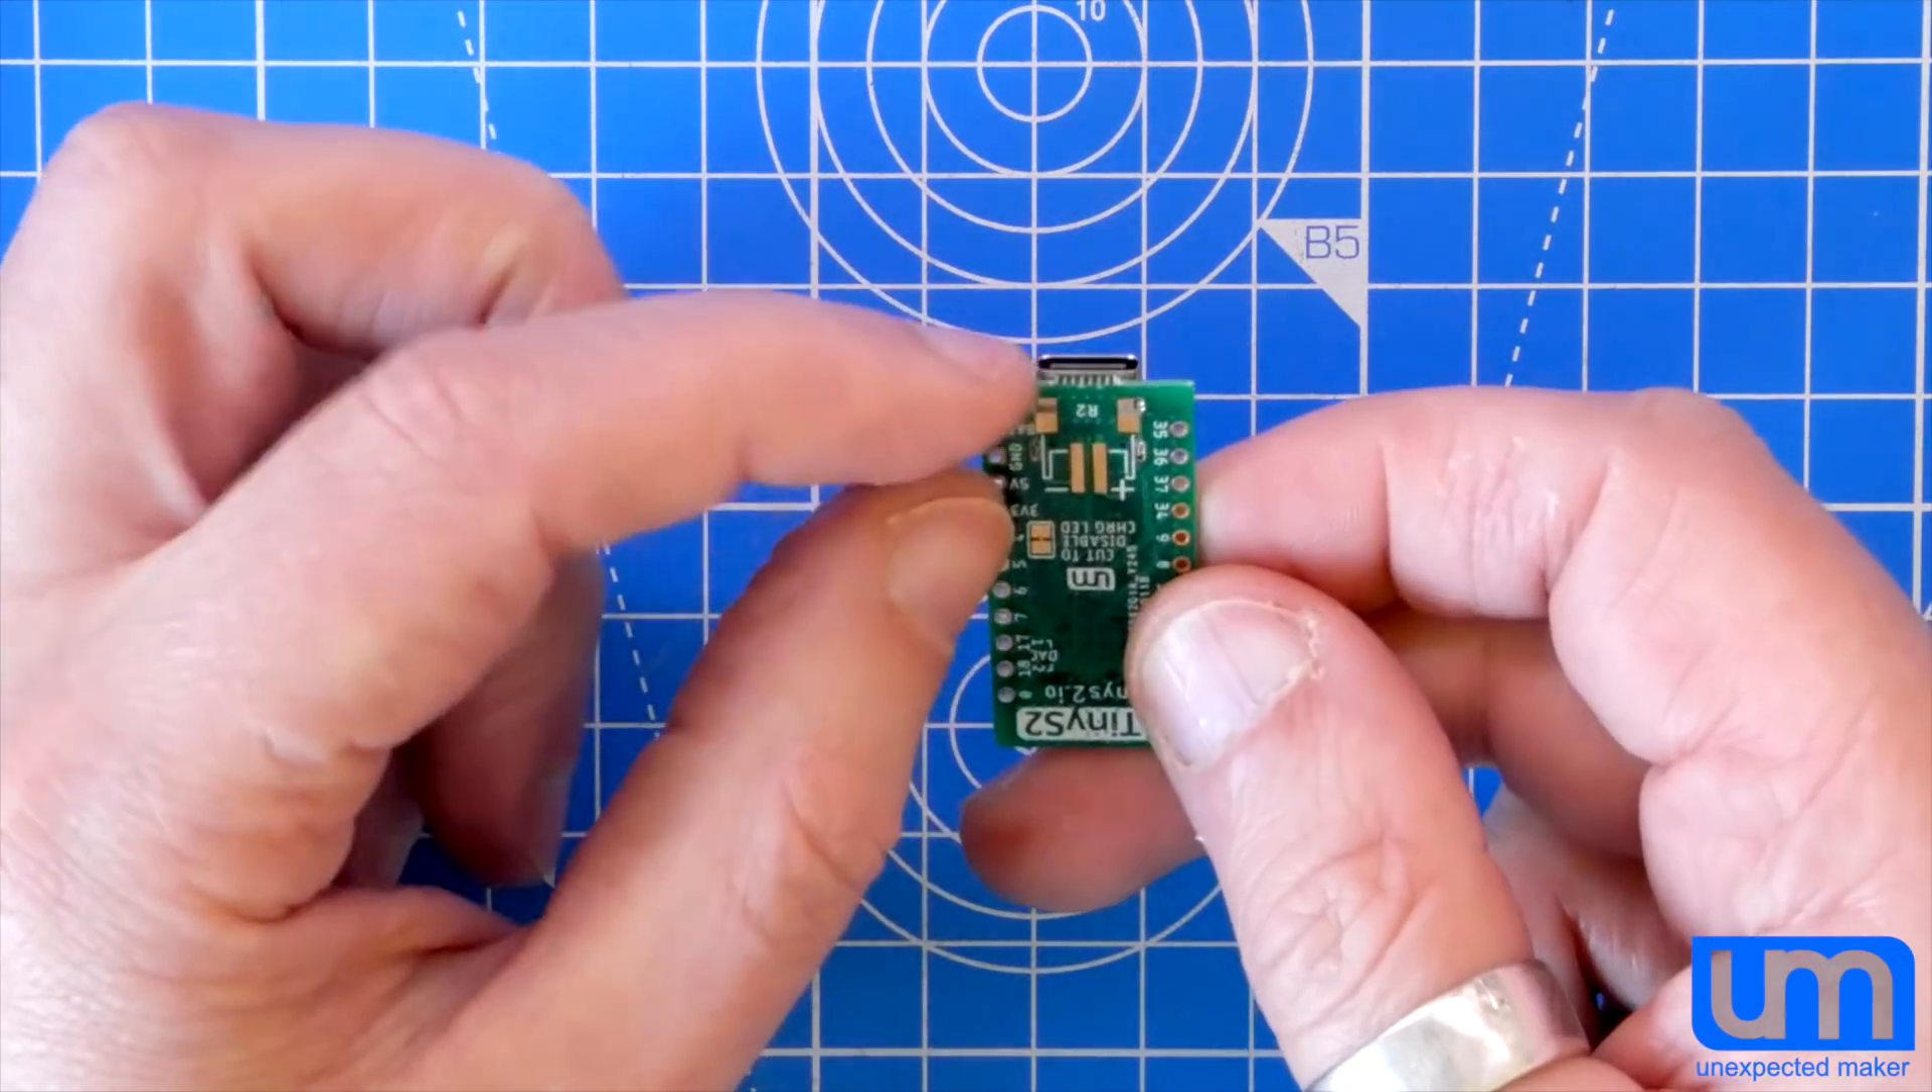Now there's a bit of an overhang for the USB.